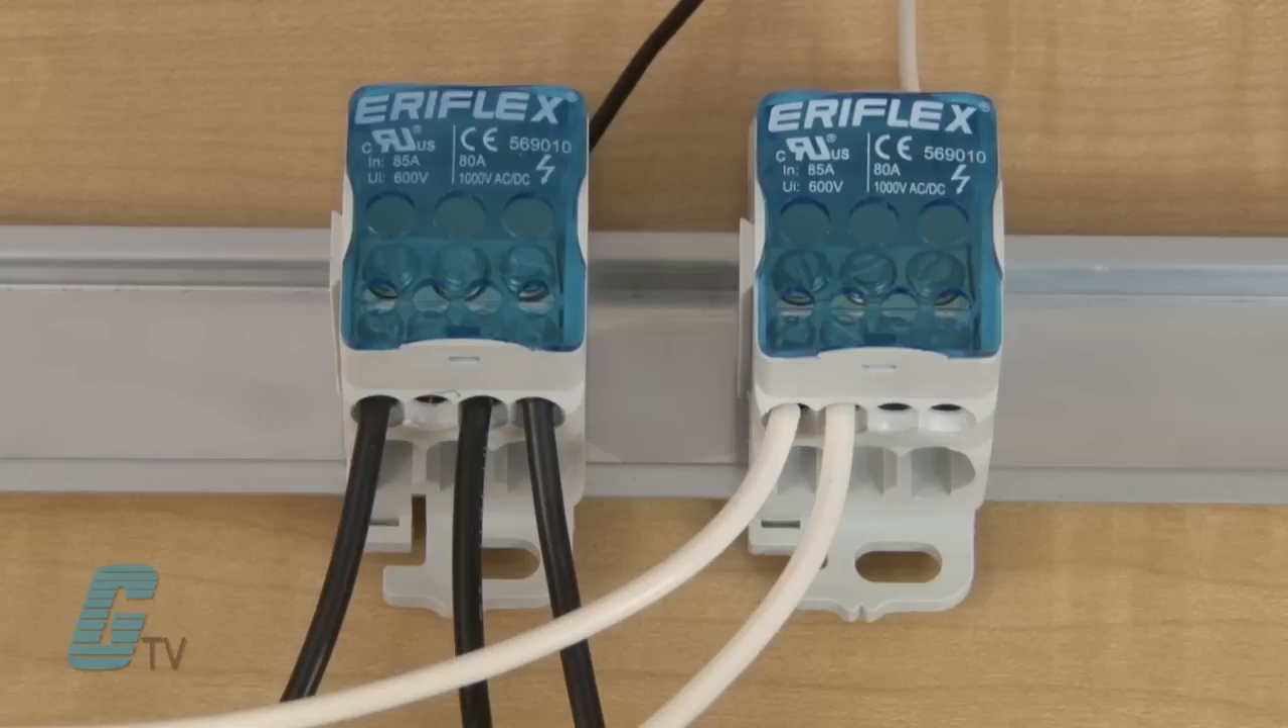I have my hot wire already connected to a distribution block and my neutral connected to a different block to give you a better visual of the connection points.